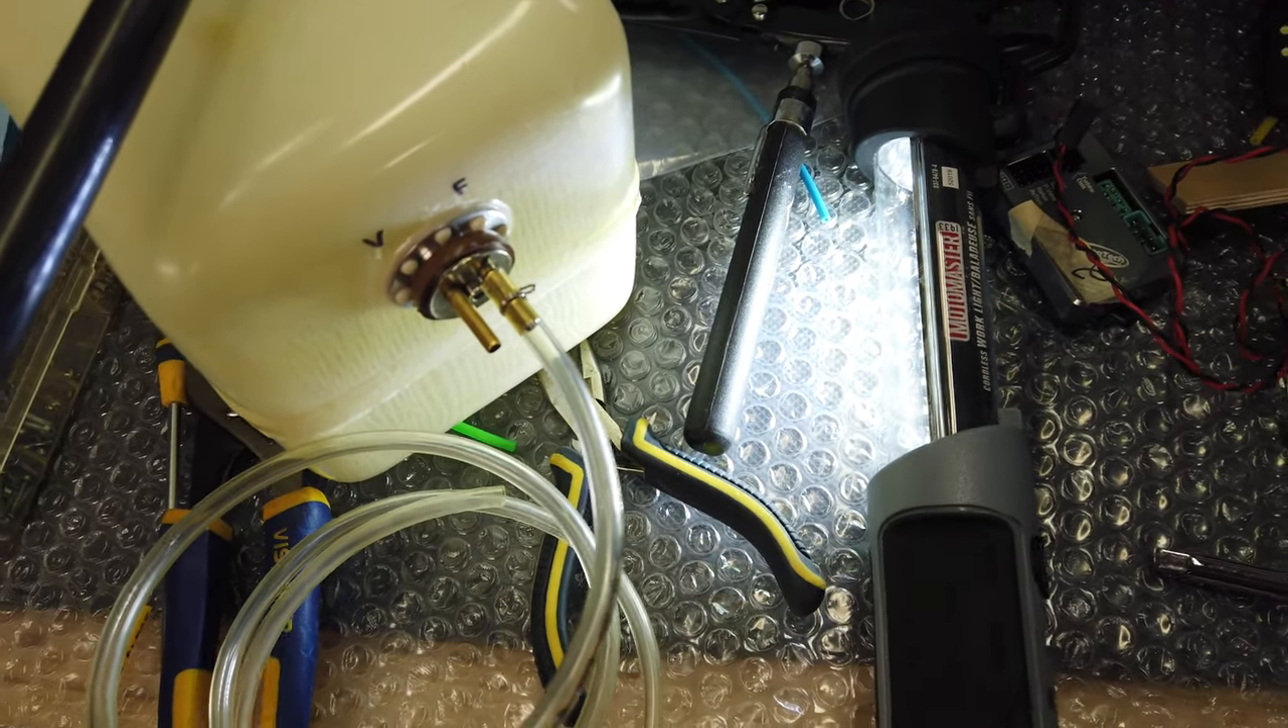So, um, what I've done is I've put the, uh, the feed line on the smoke tank. So I'm using a six mil Festo line.